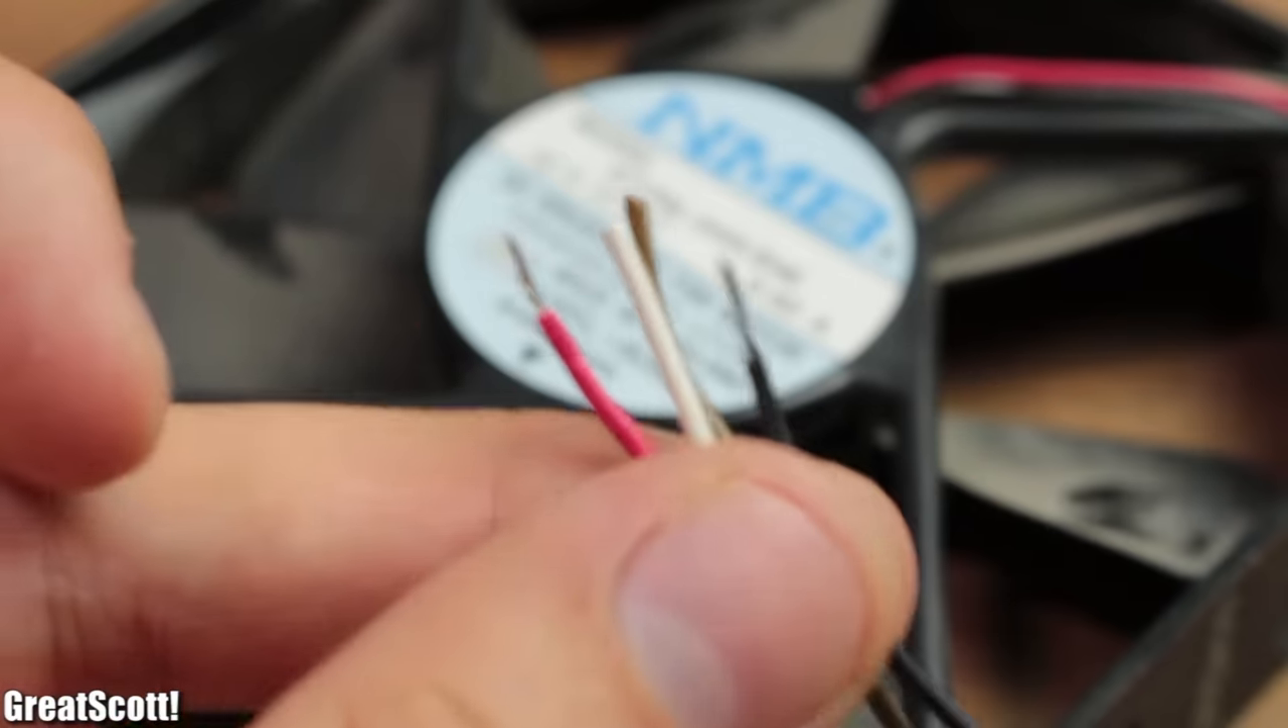I started by cutting off the old connector and exposed the plus and minus wire of the fan.